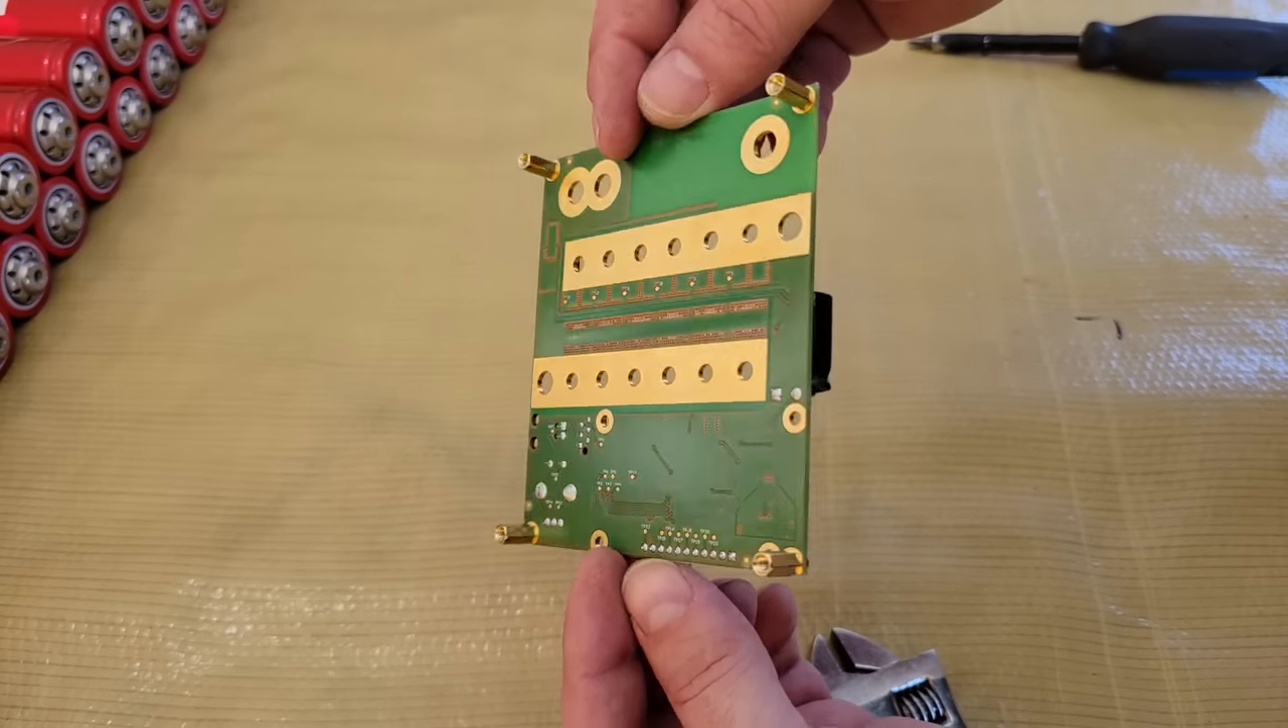The first thing that I installed on the PCB were the brass standoffs, which will be used to mount the welder inside the enclosure.